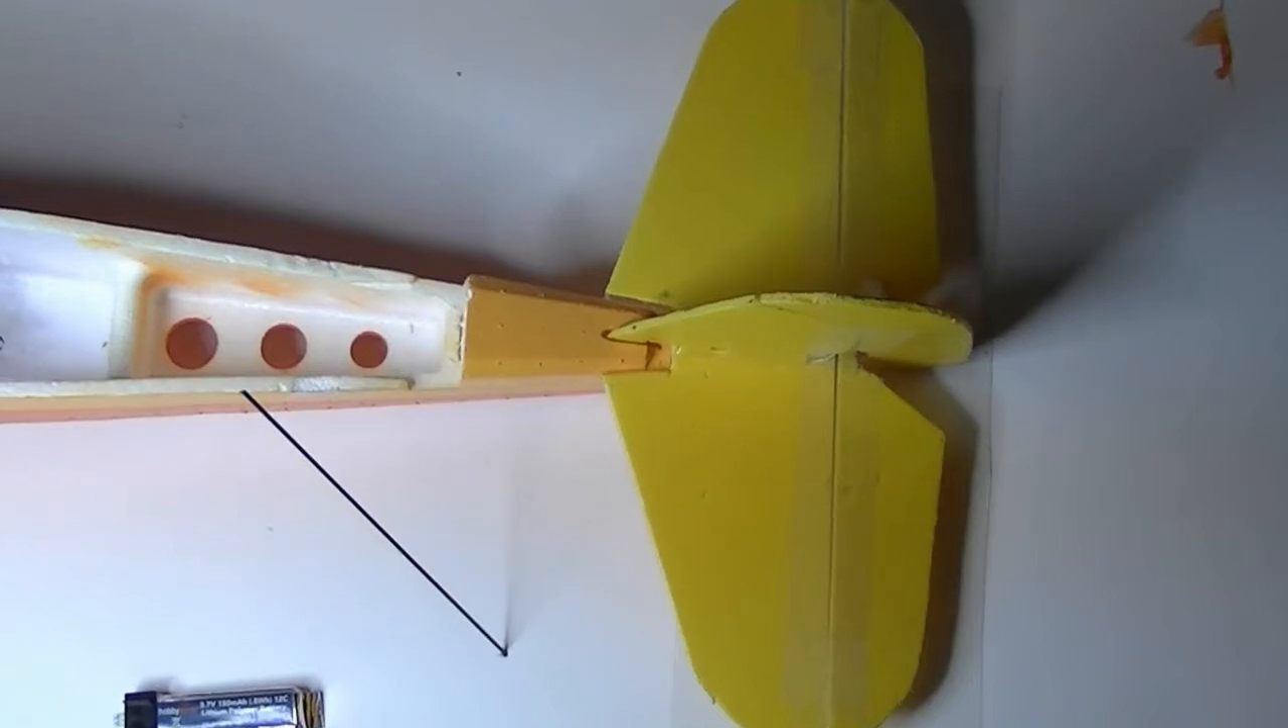The tail section is now mounted on the back of the plane.